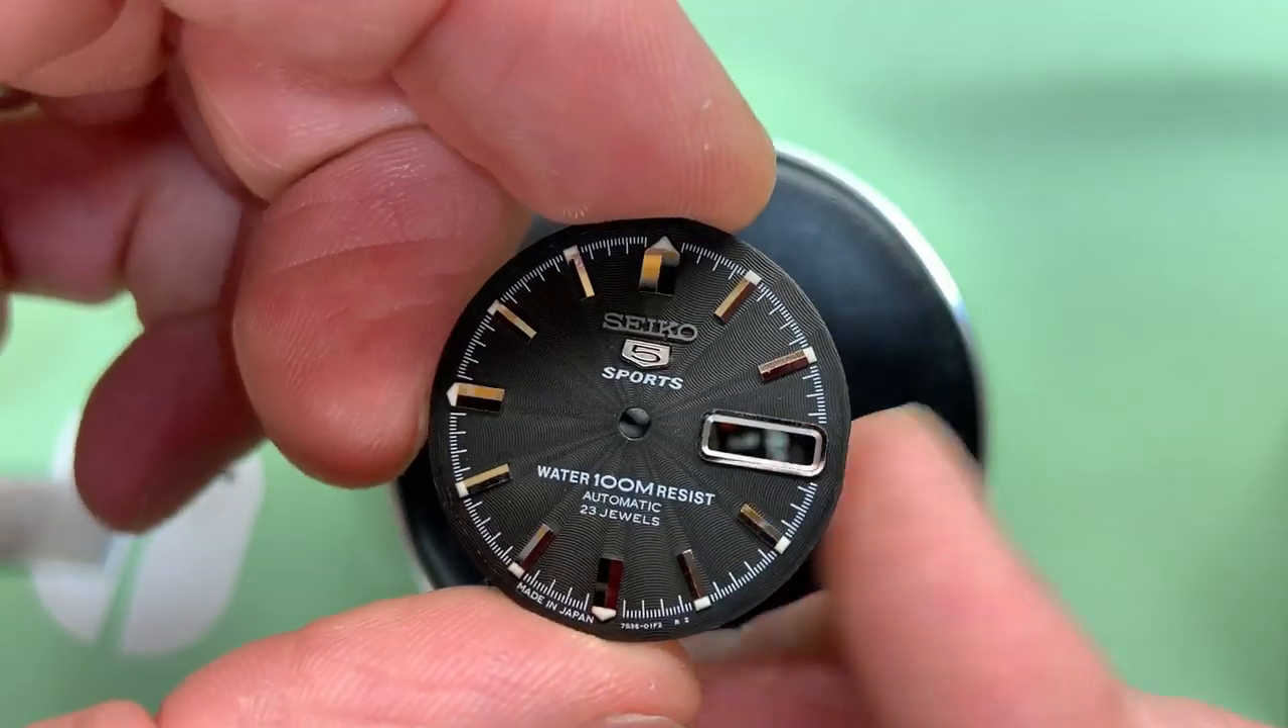So there we are the dial is off in one piece.